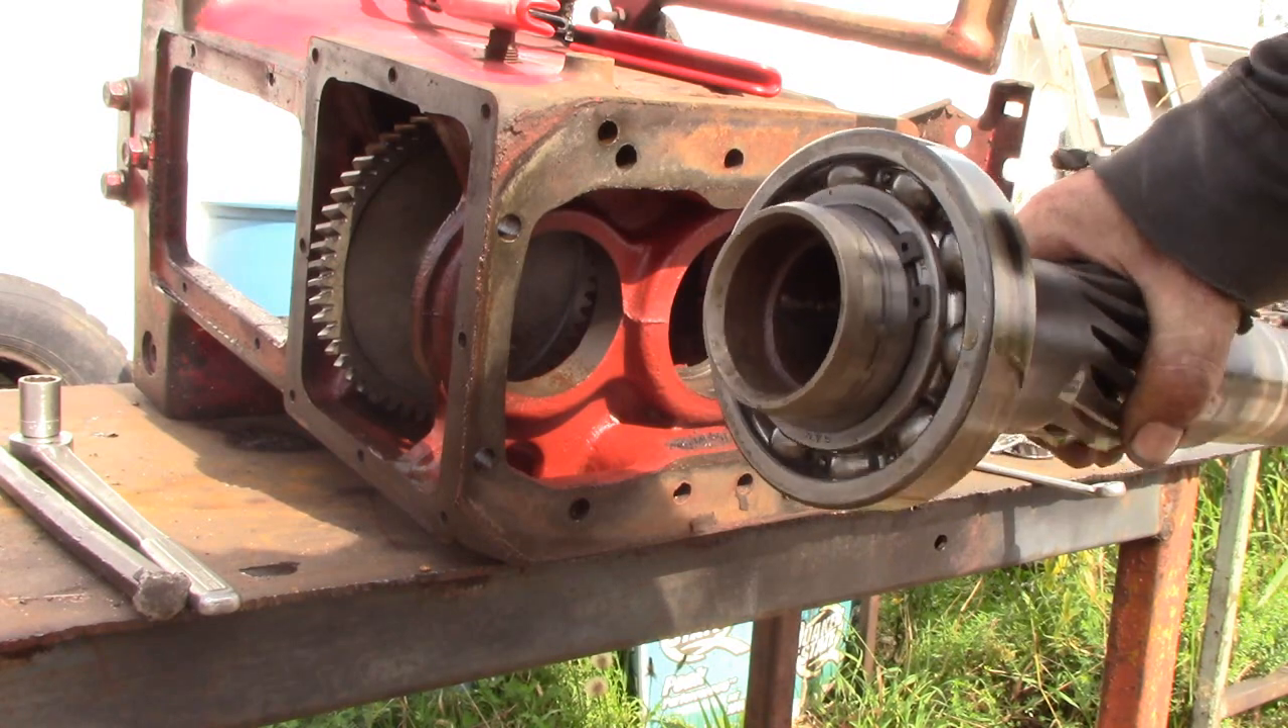We have our bearing on our shaft now, so we're ready to start putting things back together.